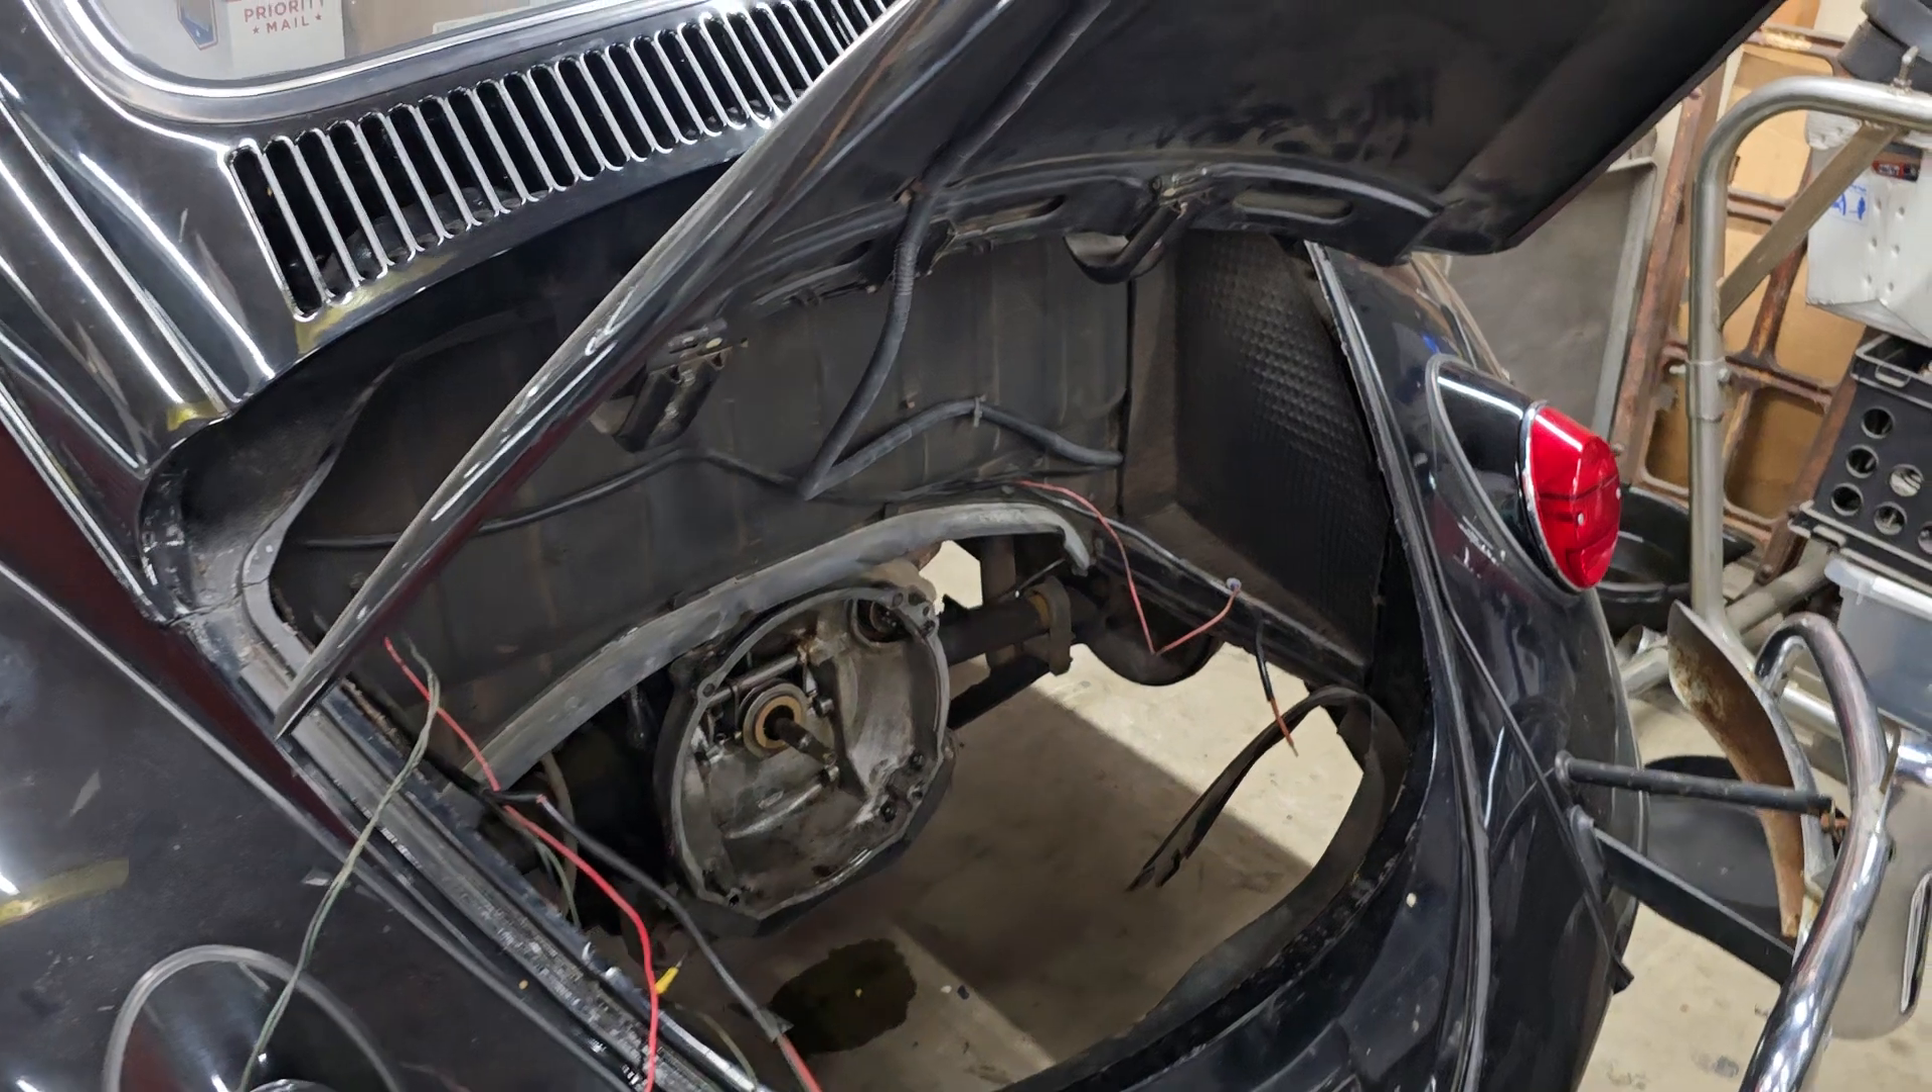And what Jacob did was he finished pulling the motor on the 63 rag top.